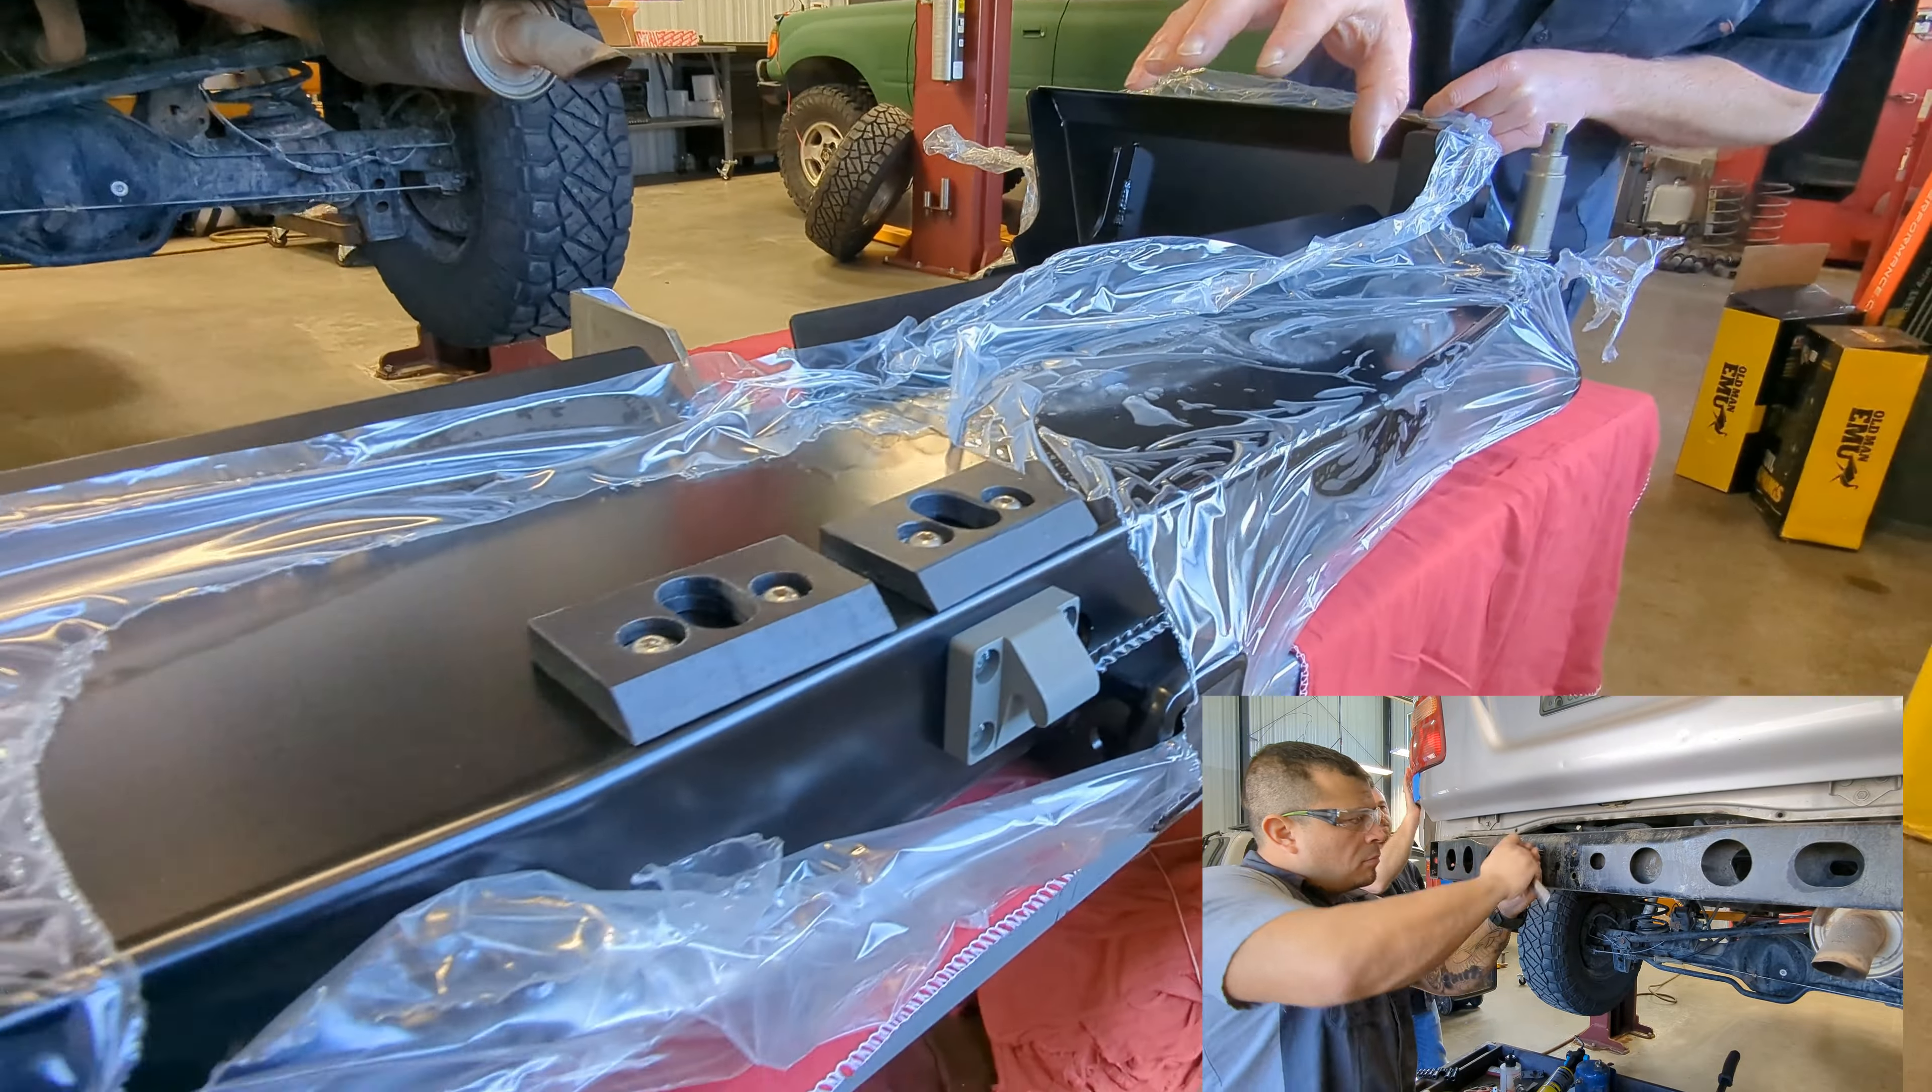We have our nylon pads pre -installed.